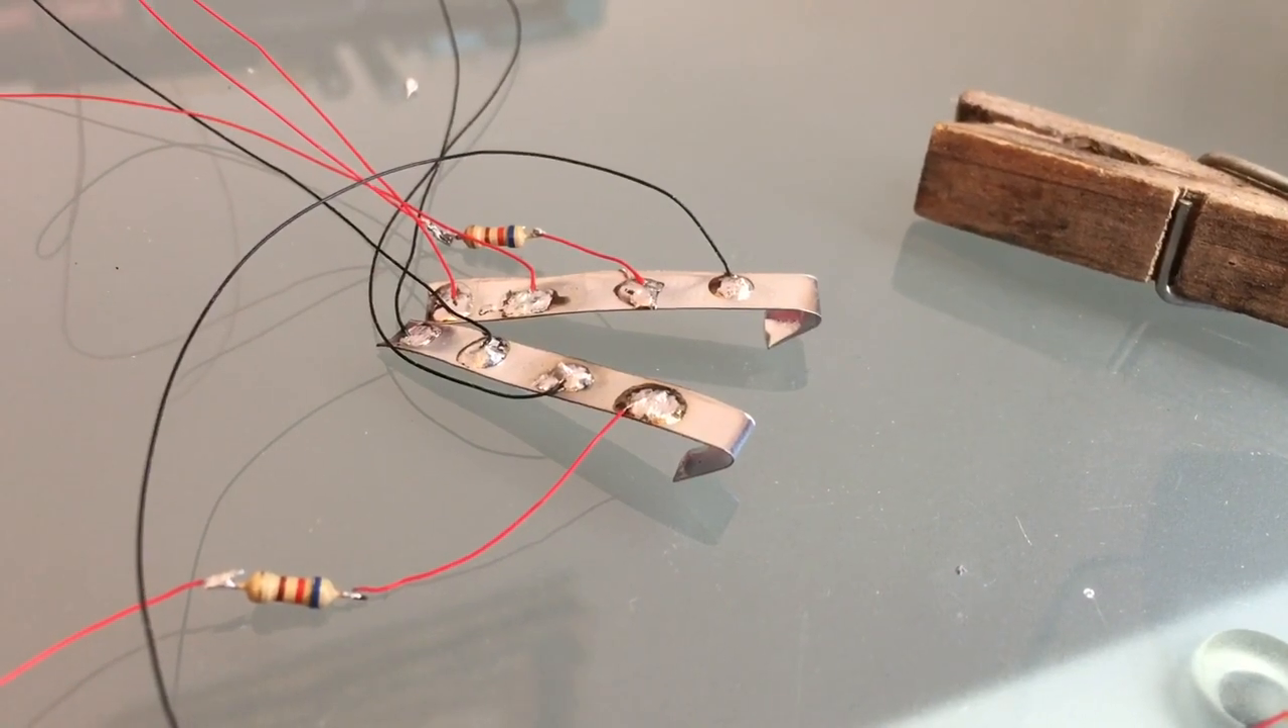I got my two resistors i put them on the red side.